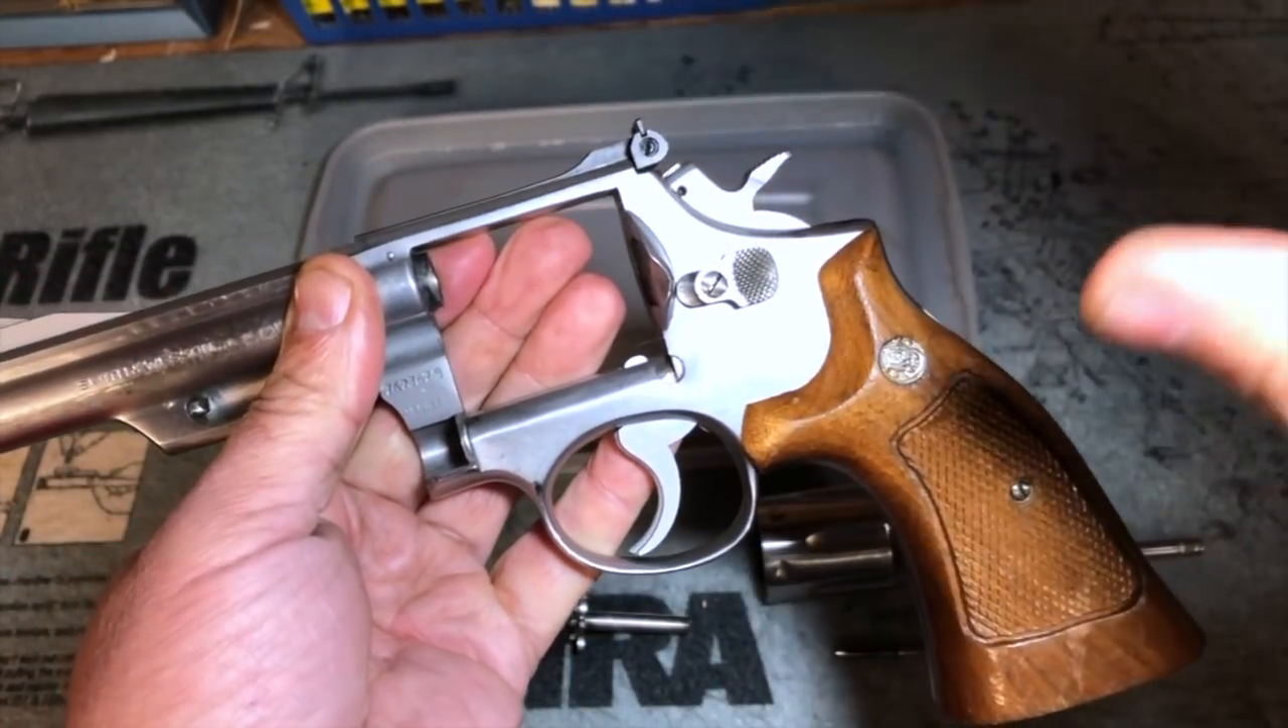And the frame is all reassembled. The grip panels are reinstalled and everything not only appears to be working properly but it feels much much better.